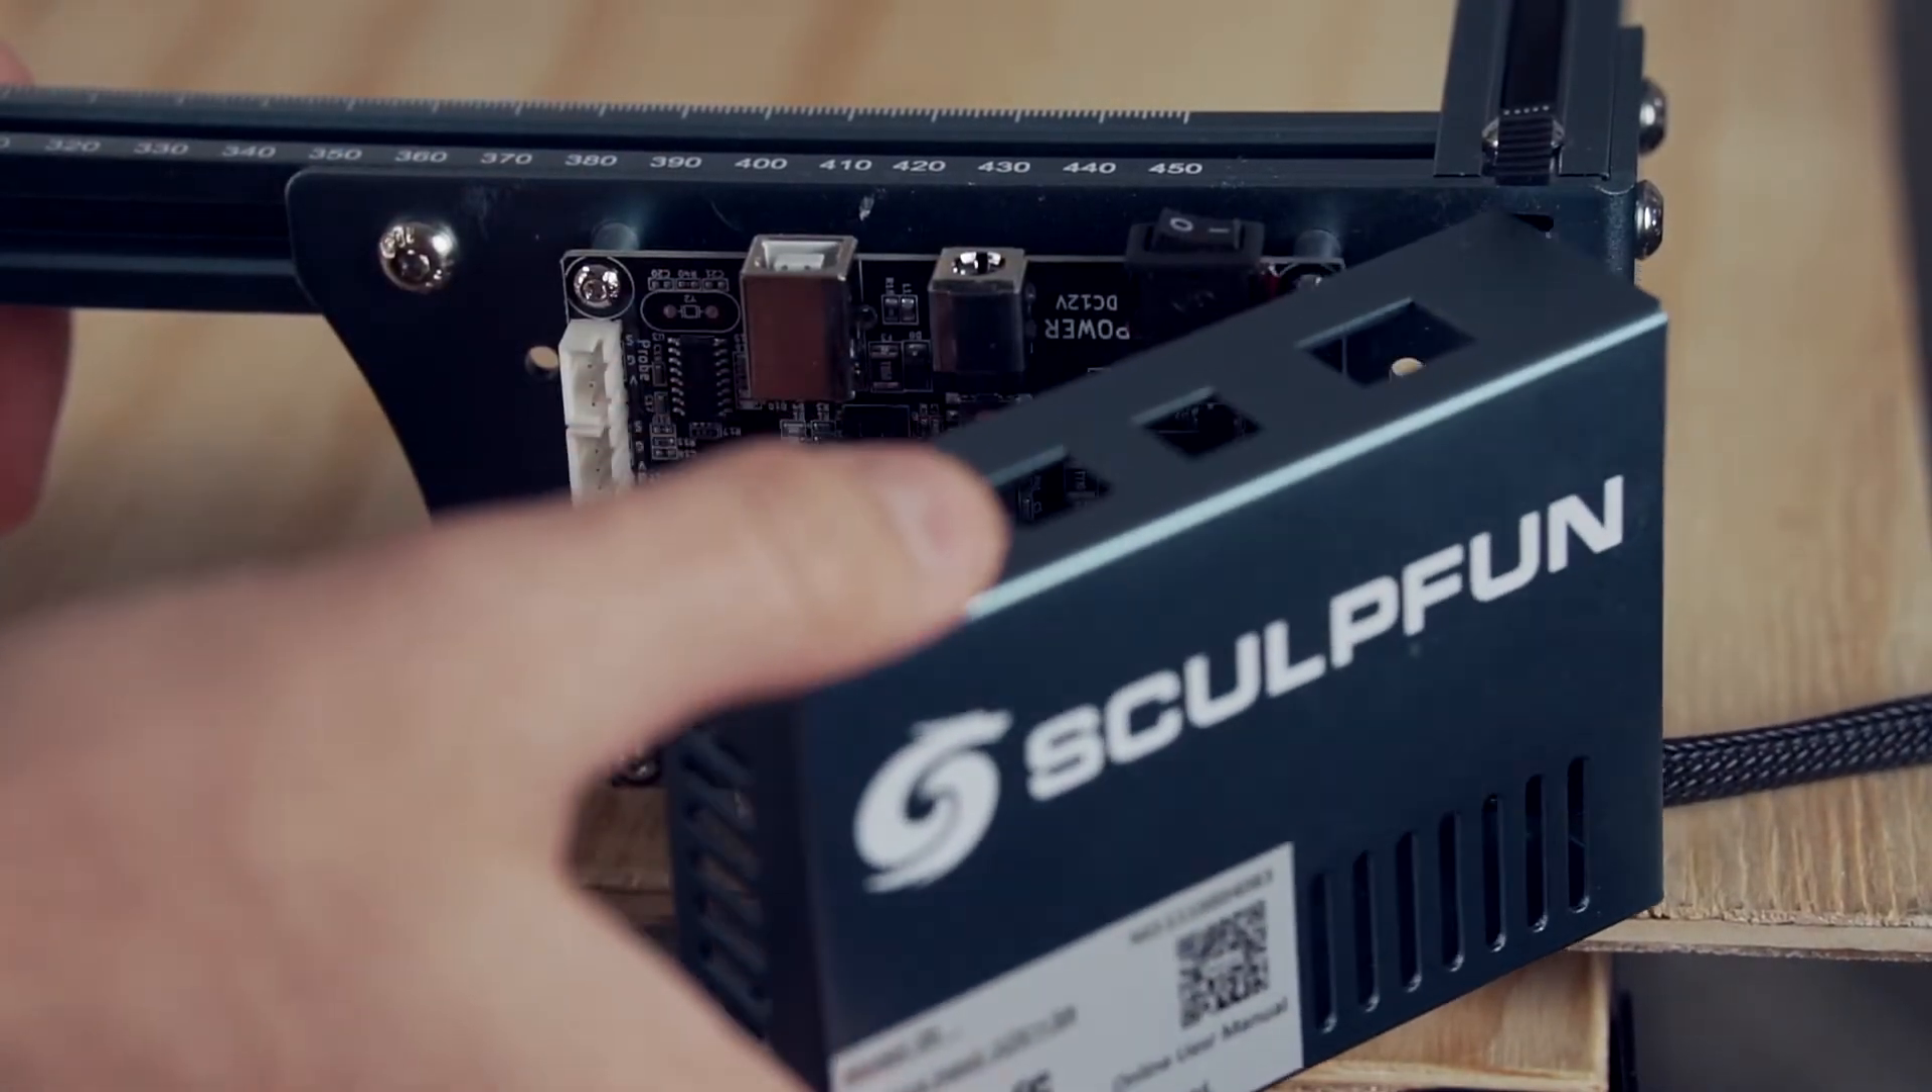With the screws removed, we're able to lift the cover off.